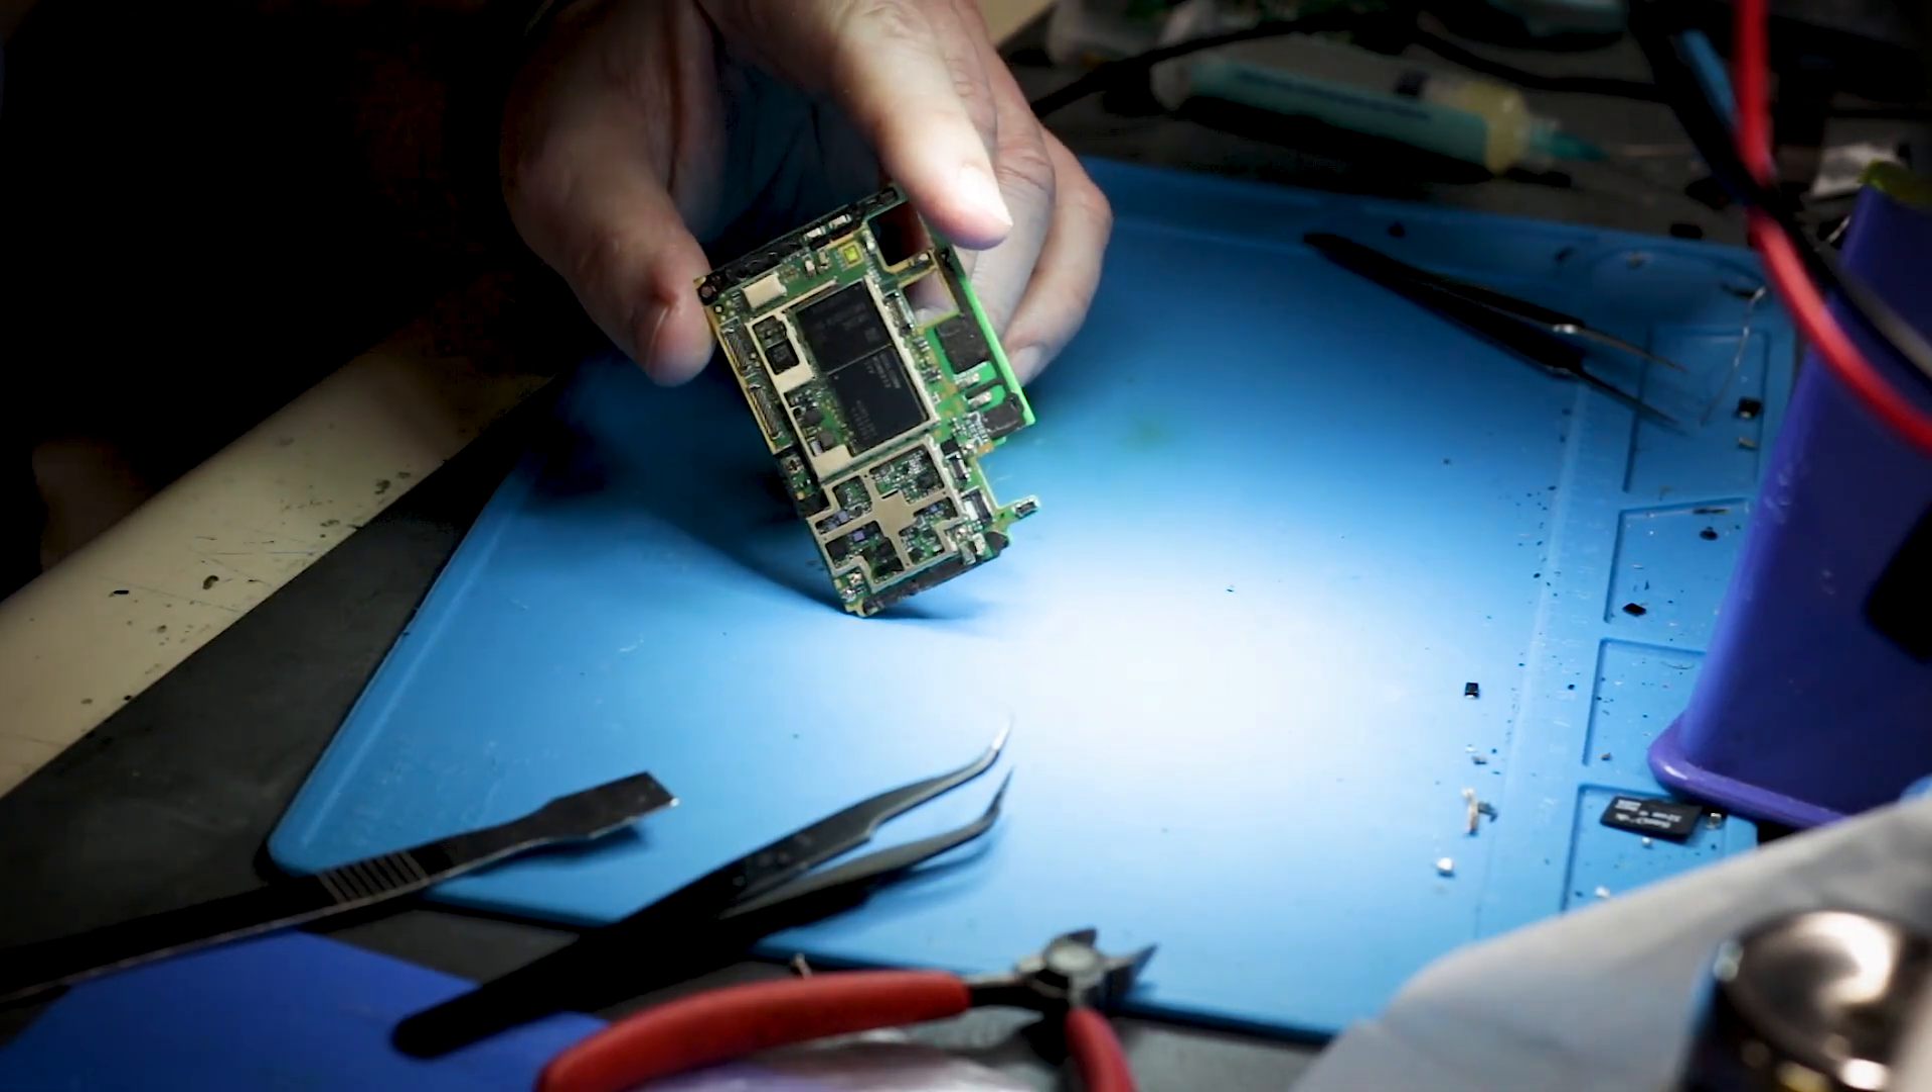So, we got the board out.